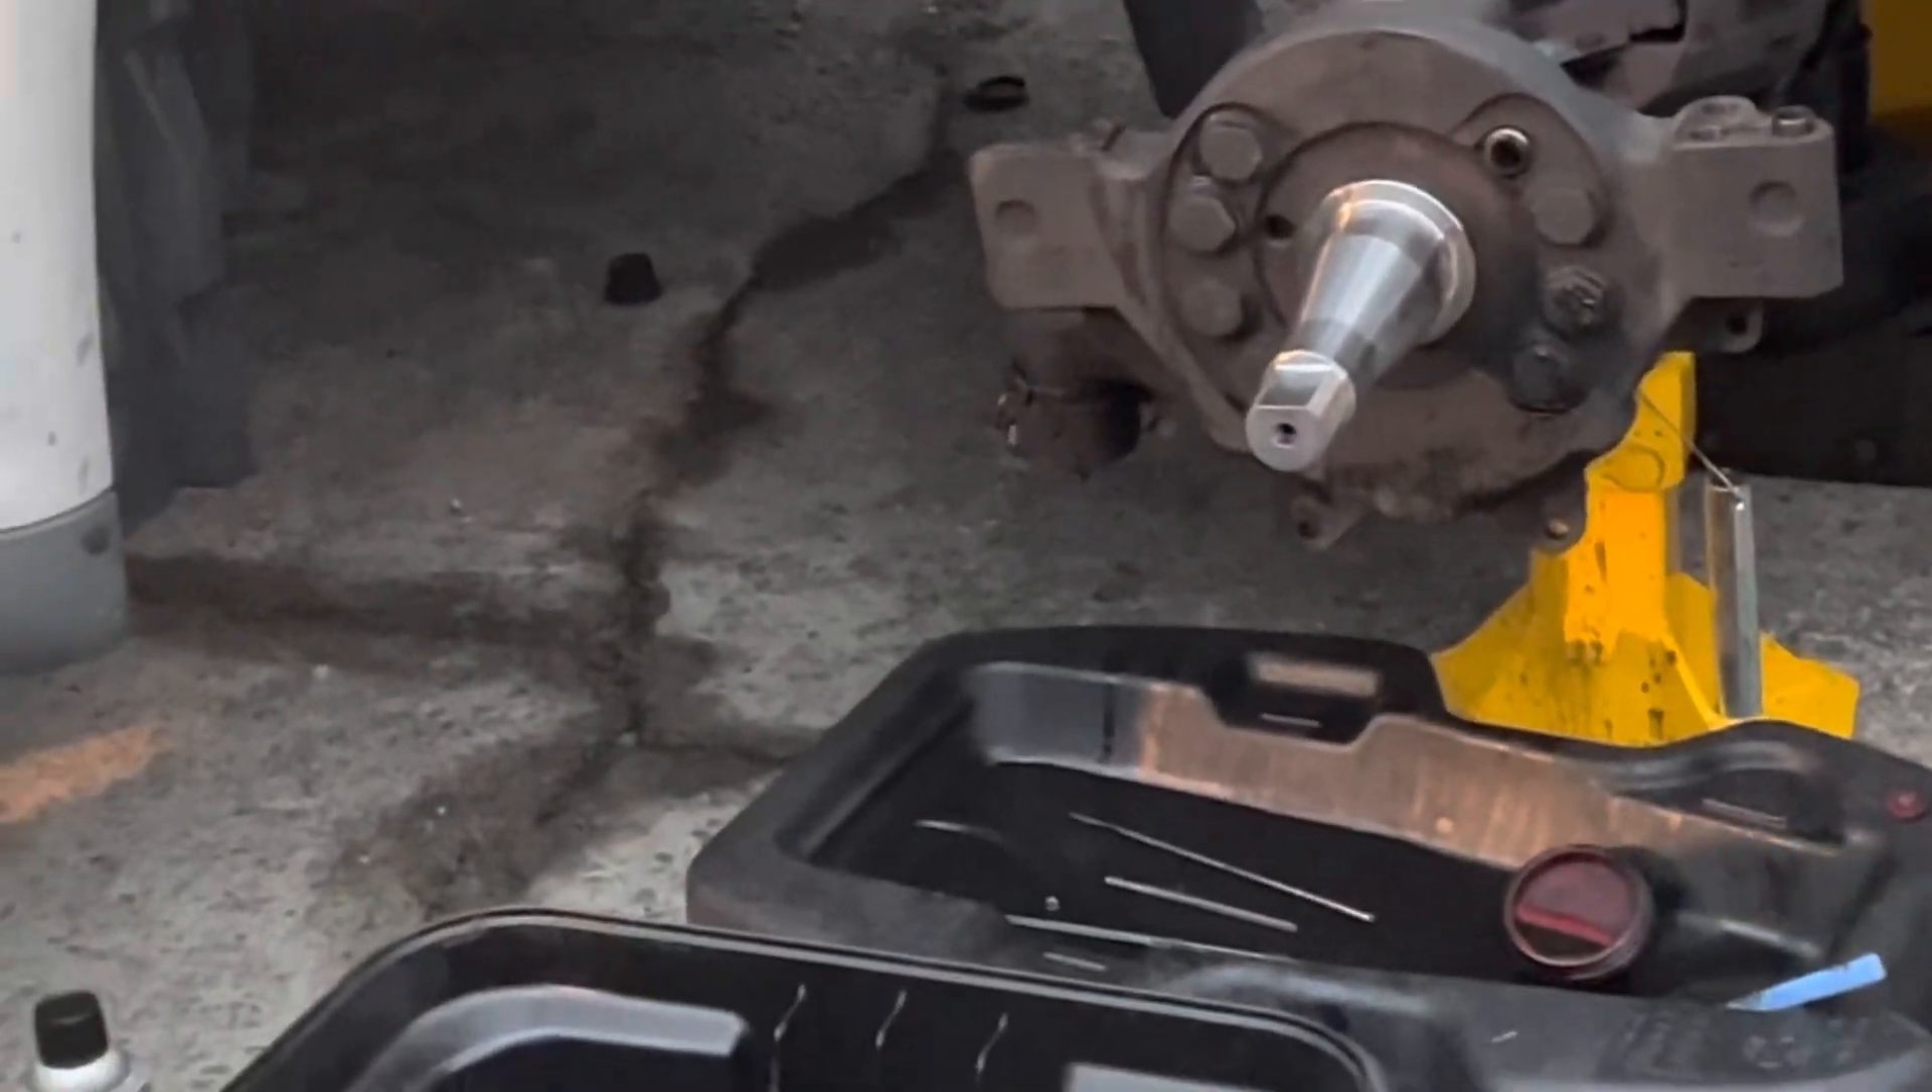So, I'm at the part now where I've already removed the hub.